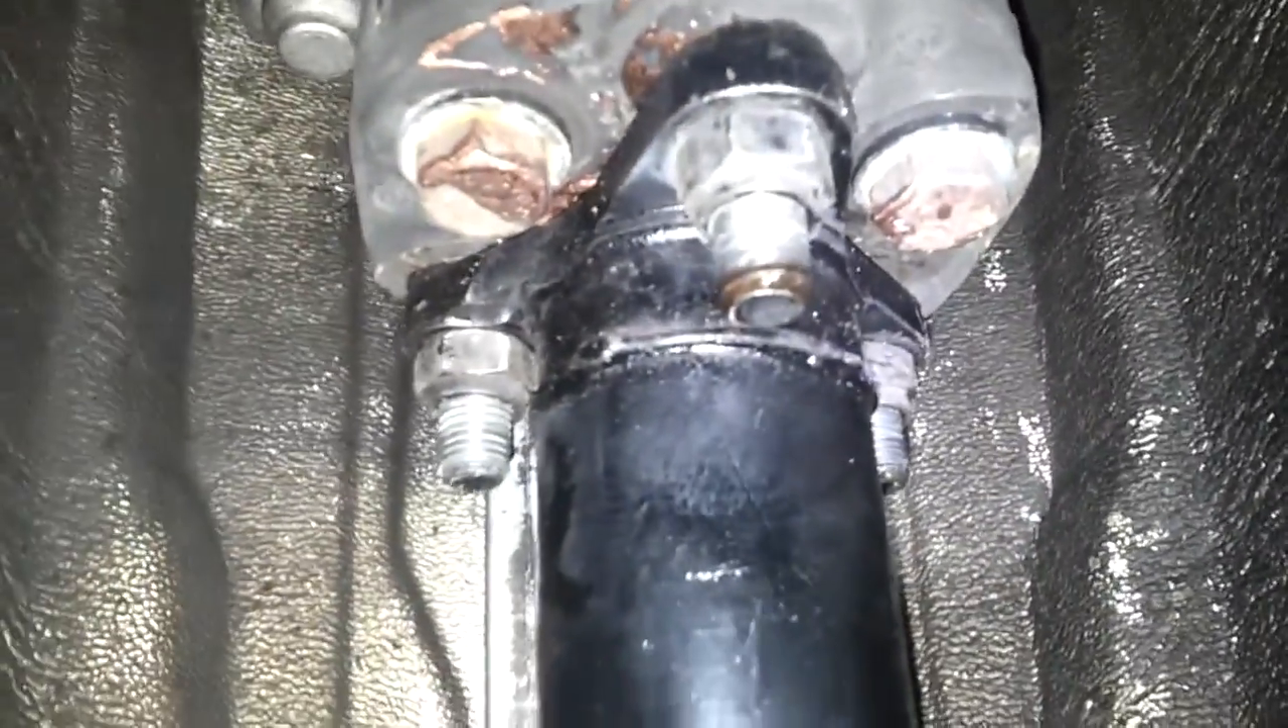You can see the three bolts are now in place.